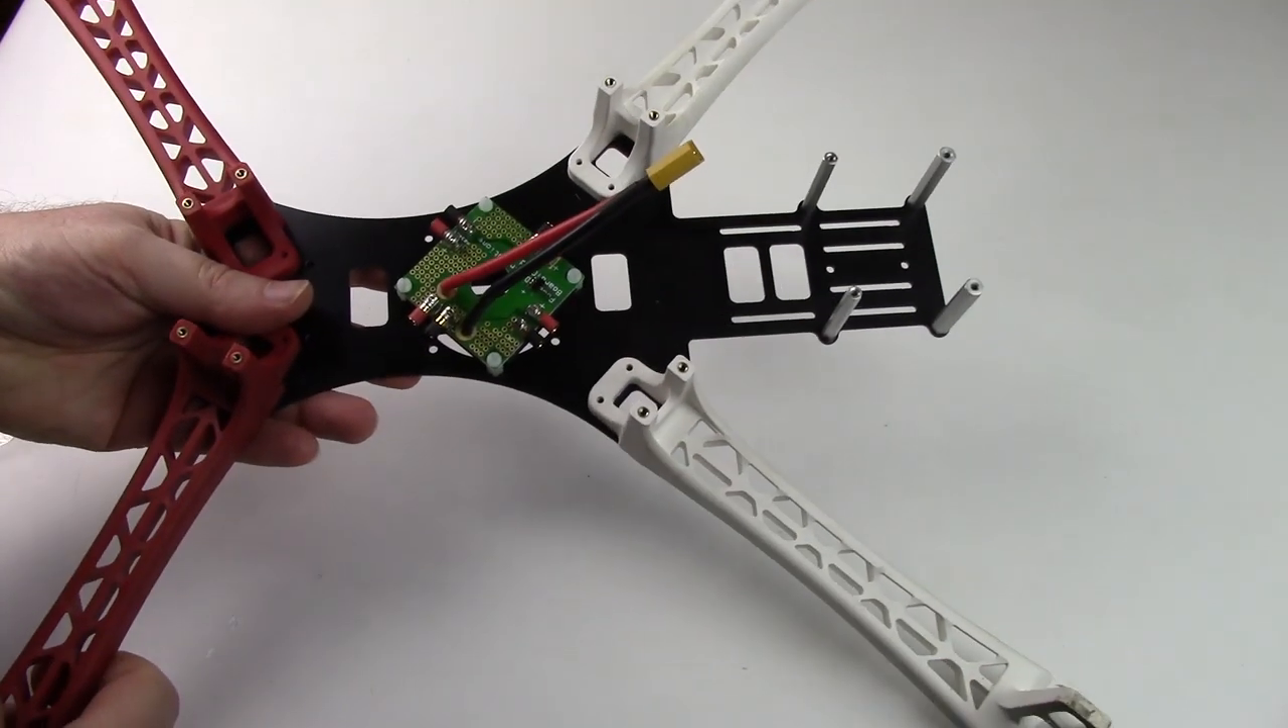So there you go there's the power board attached.